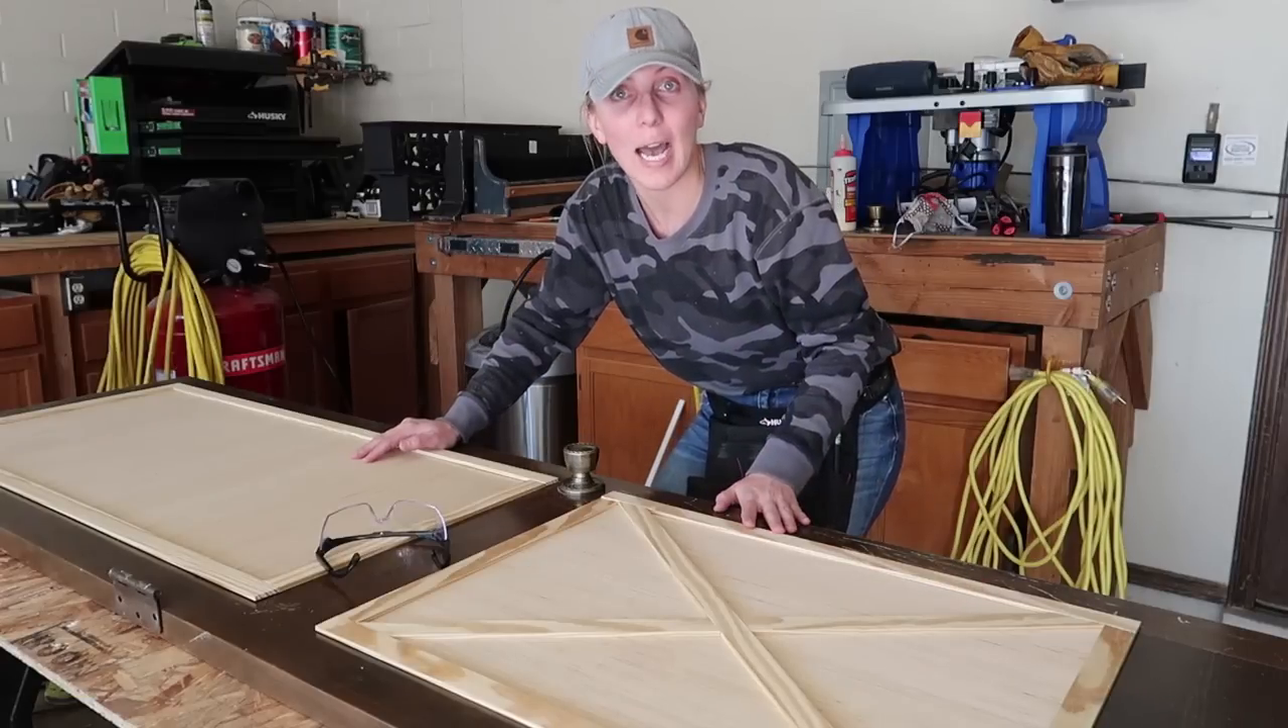Hey guys alrighty so I have all the trim on.